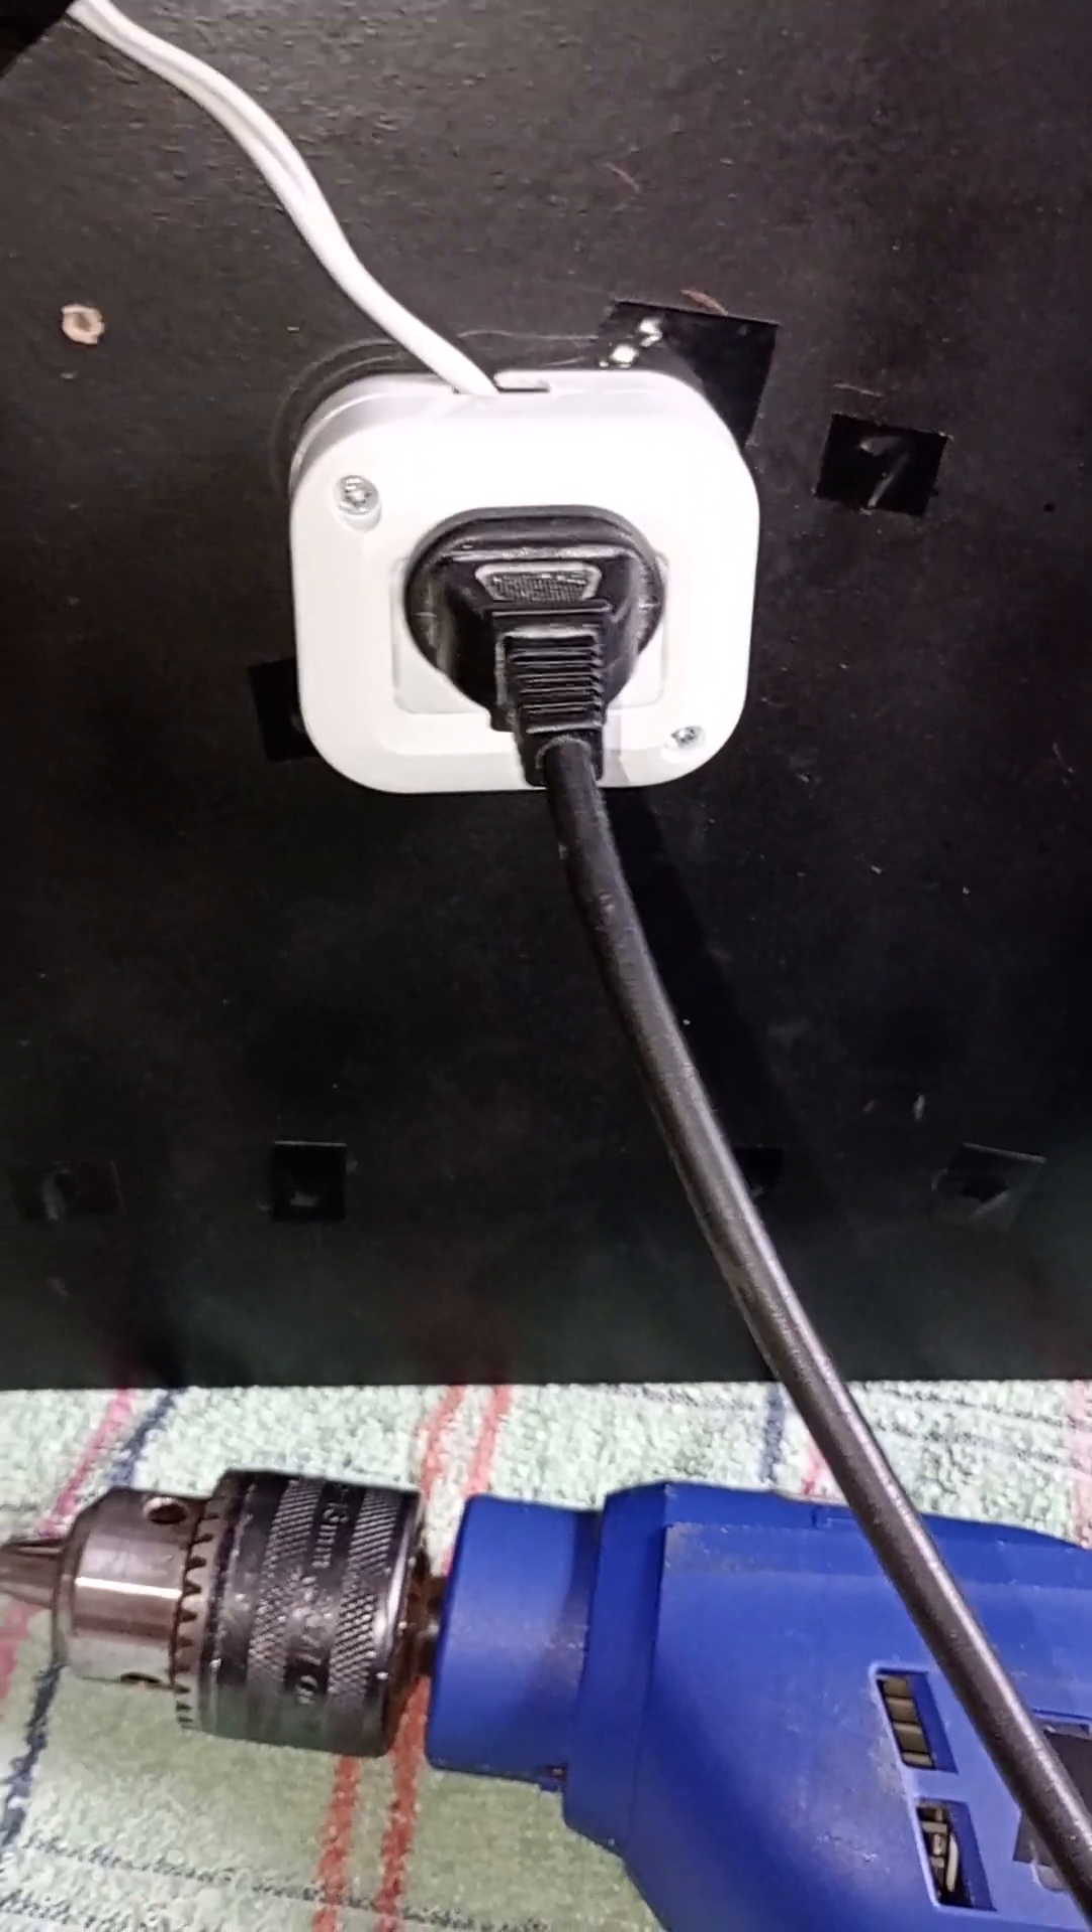Y ya estaría armado el toma corriente simple.